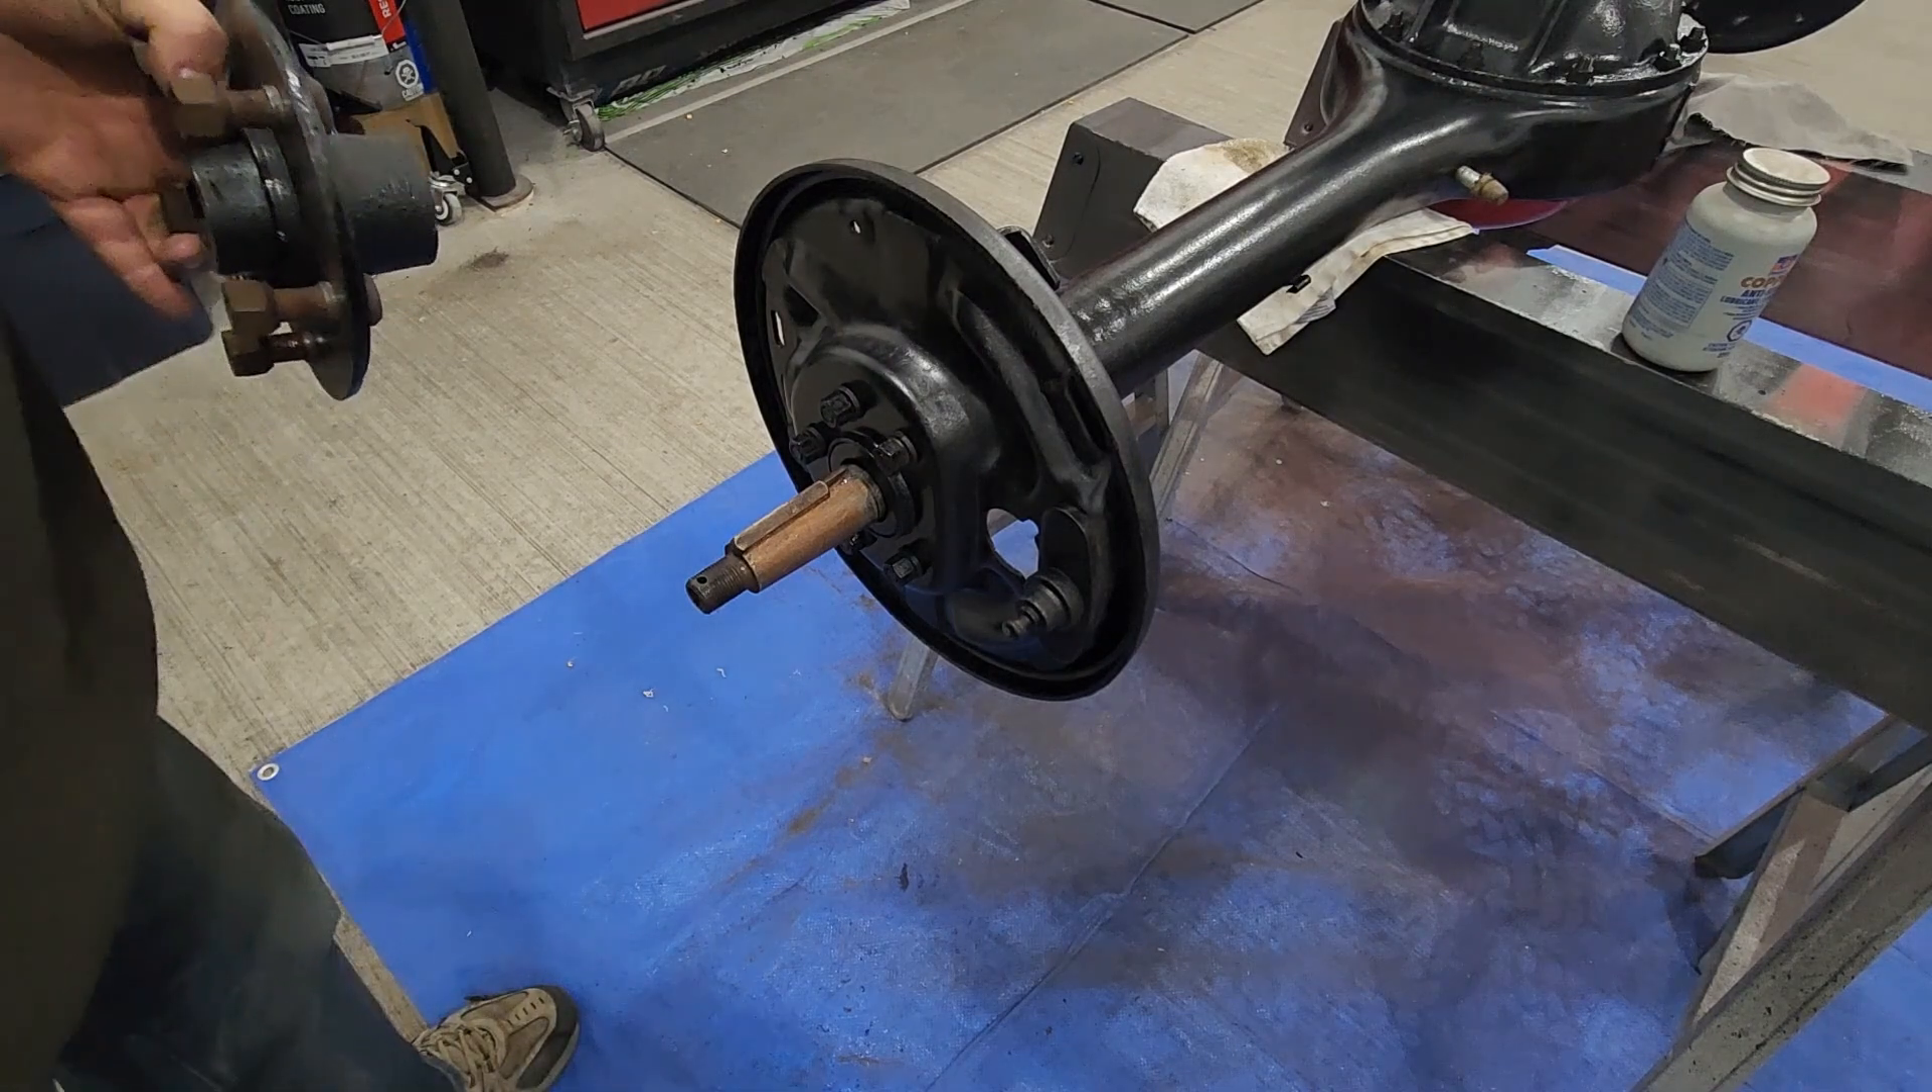Backing plates are all on. And looking good.